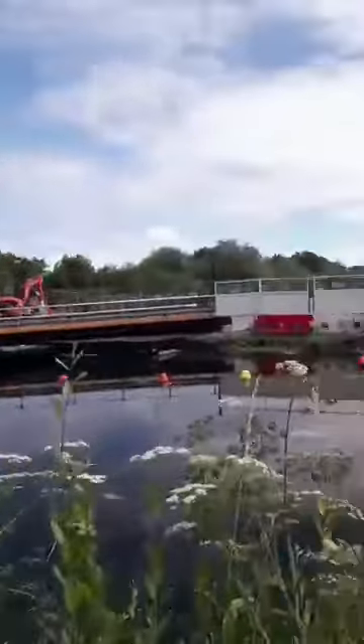Here, the Hall Road is far too low over the canal.